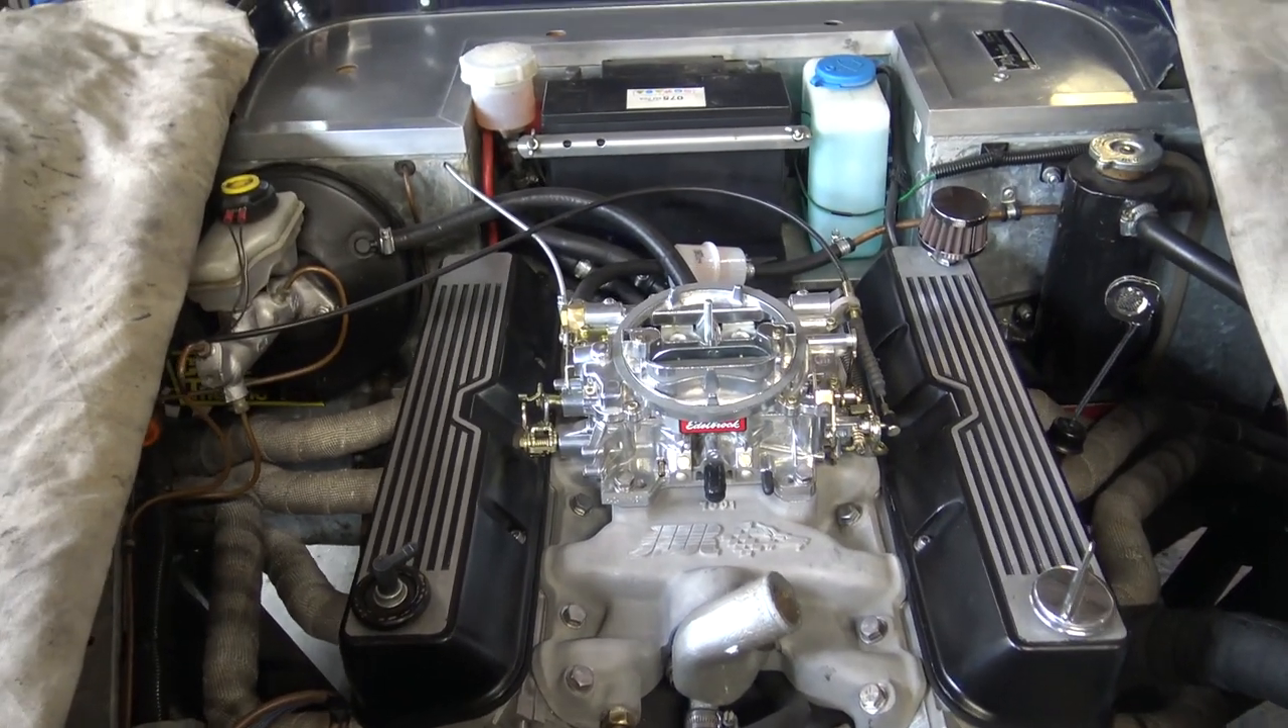So in terms of actually installing a carburetor, we're done with exception of the air cleaner.